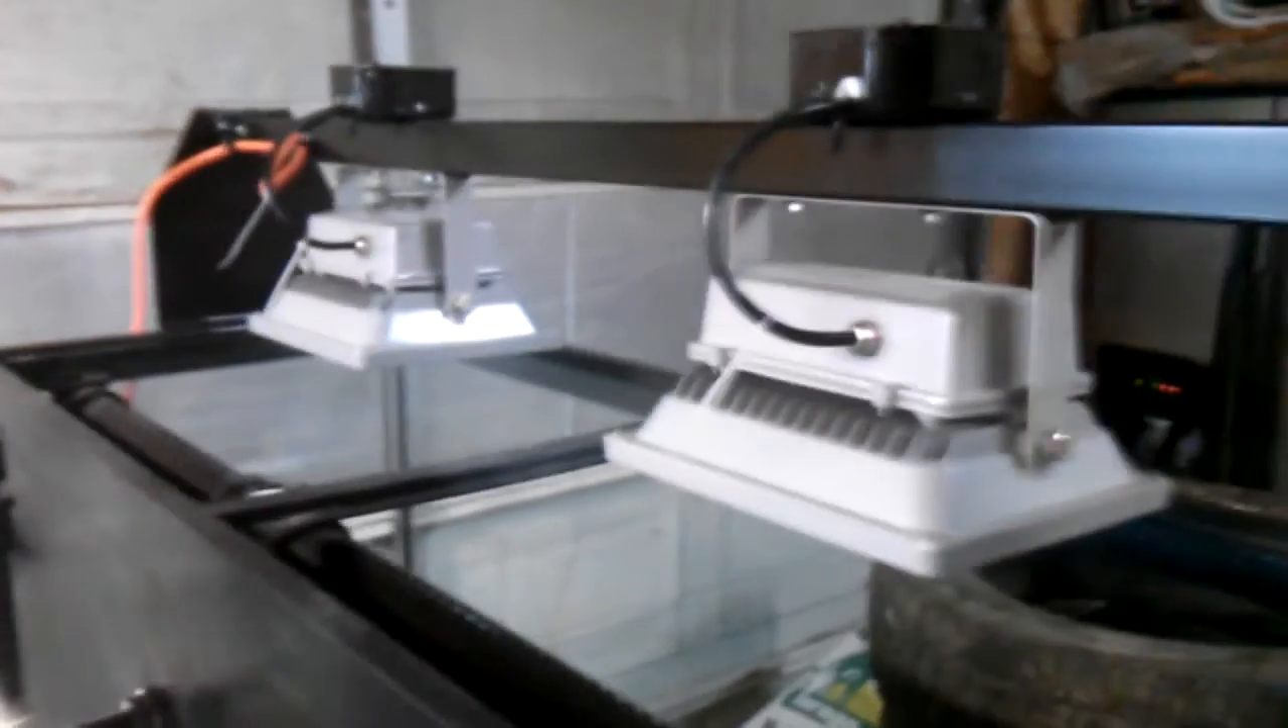I've got the lights all done at least the top lights anyway.